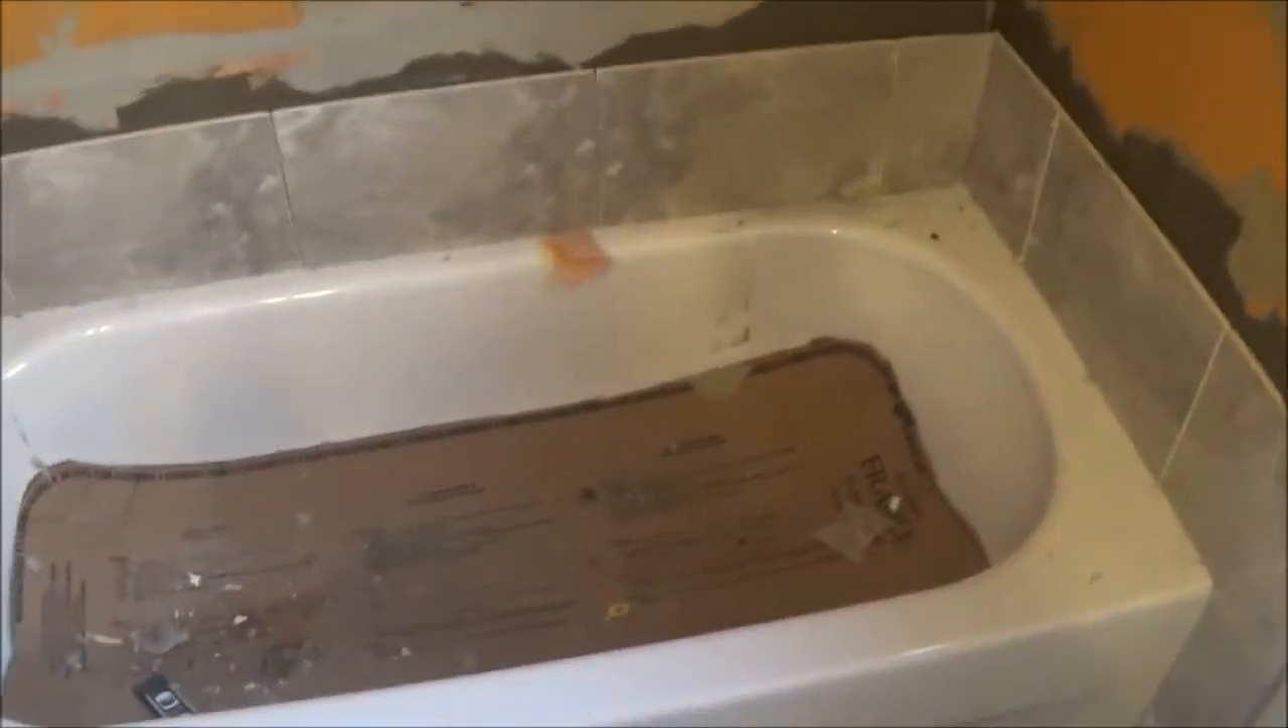Now what I've done here is I've put the bottom course of tiles on. They are straight. They are perfect. The lines line up. The joints are all excellent. Like as good as the walls allow, we'll say. Everything is nice.